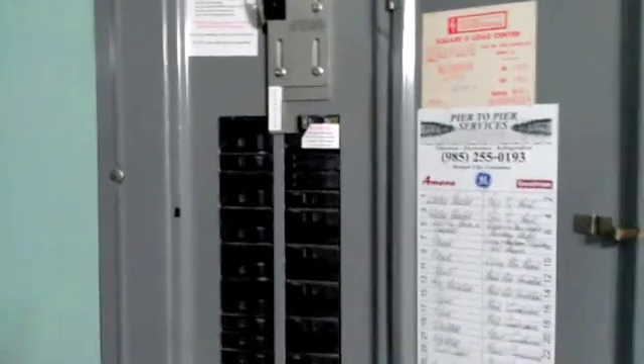All right, we've got the panel cover installed.